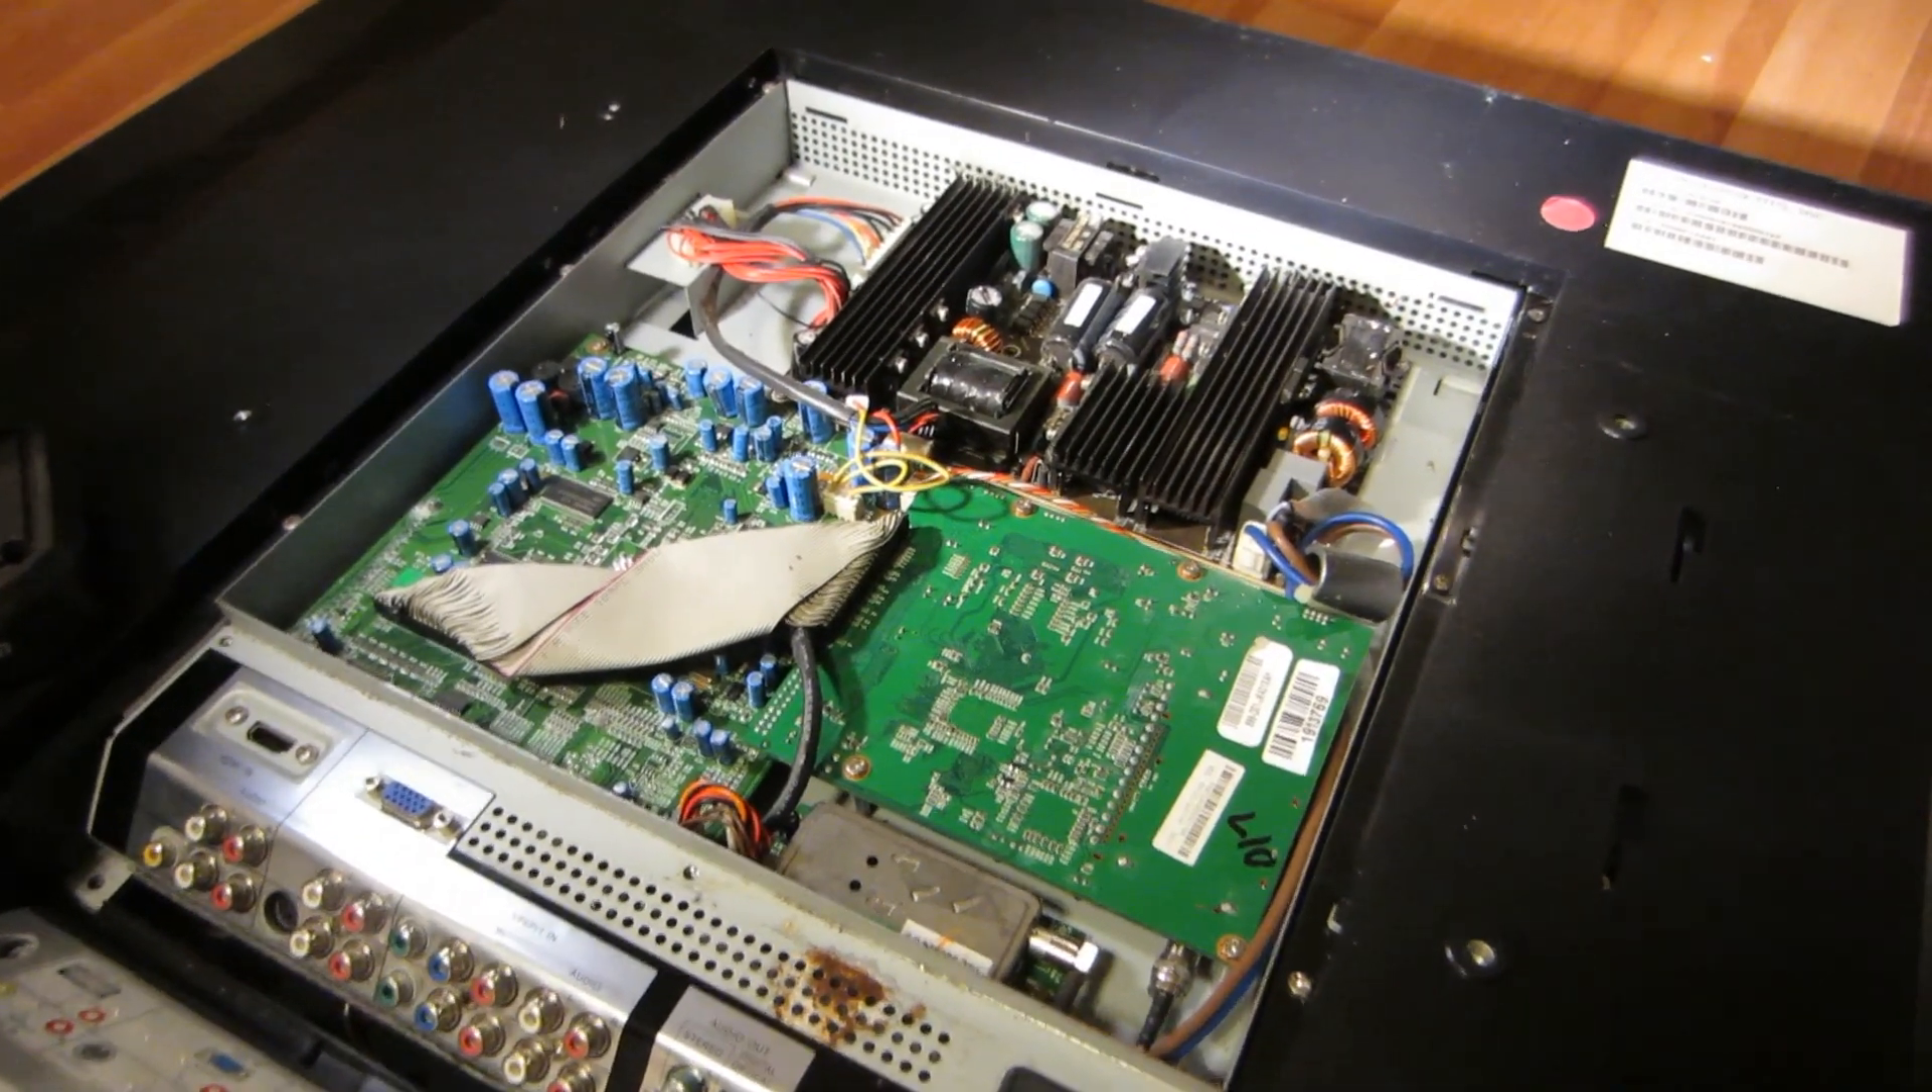Okay, the back panel is off.